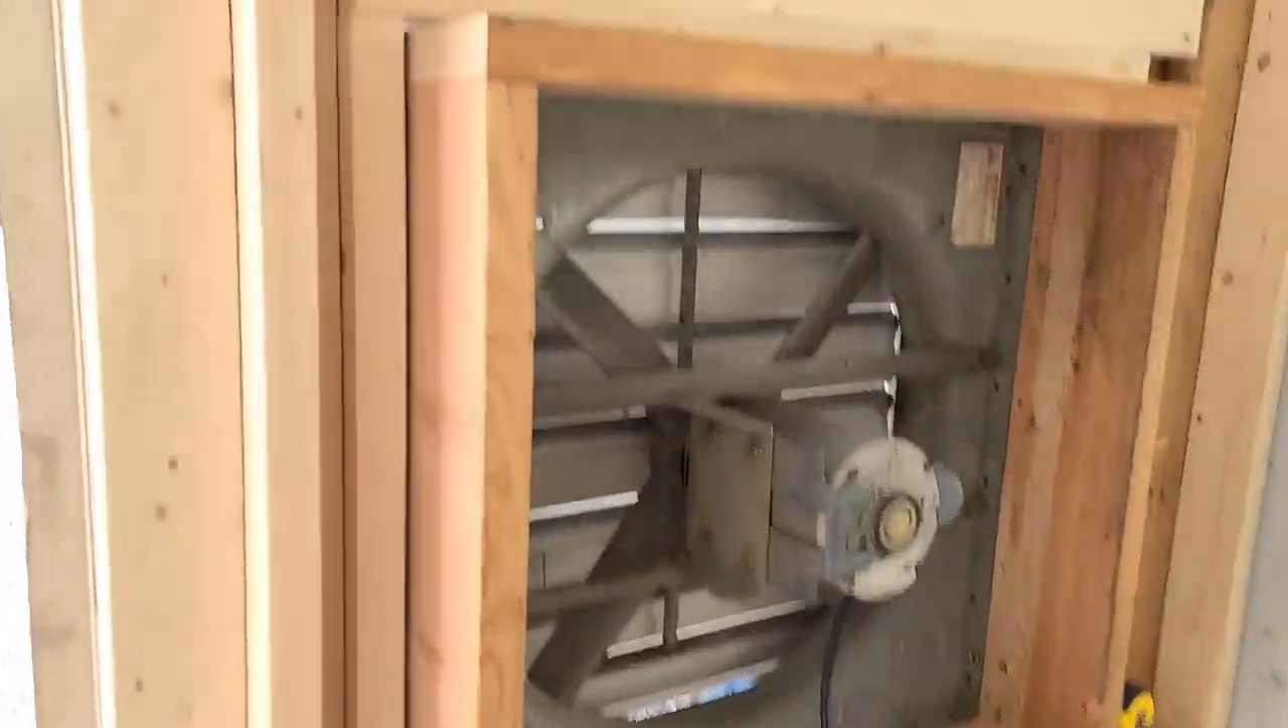Okay so i've gotten the fan all framed up and installed in the door.